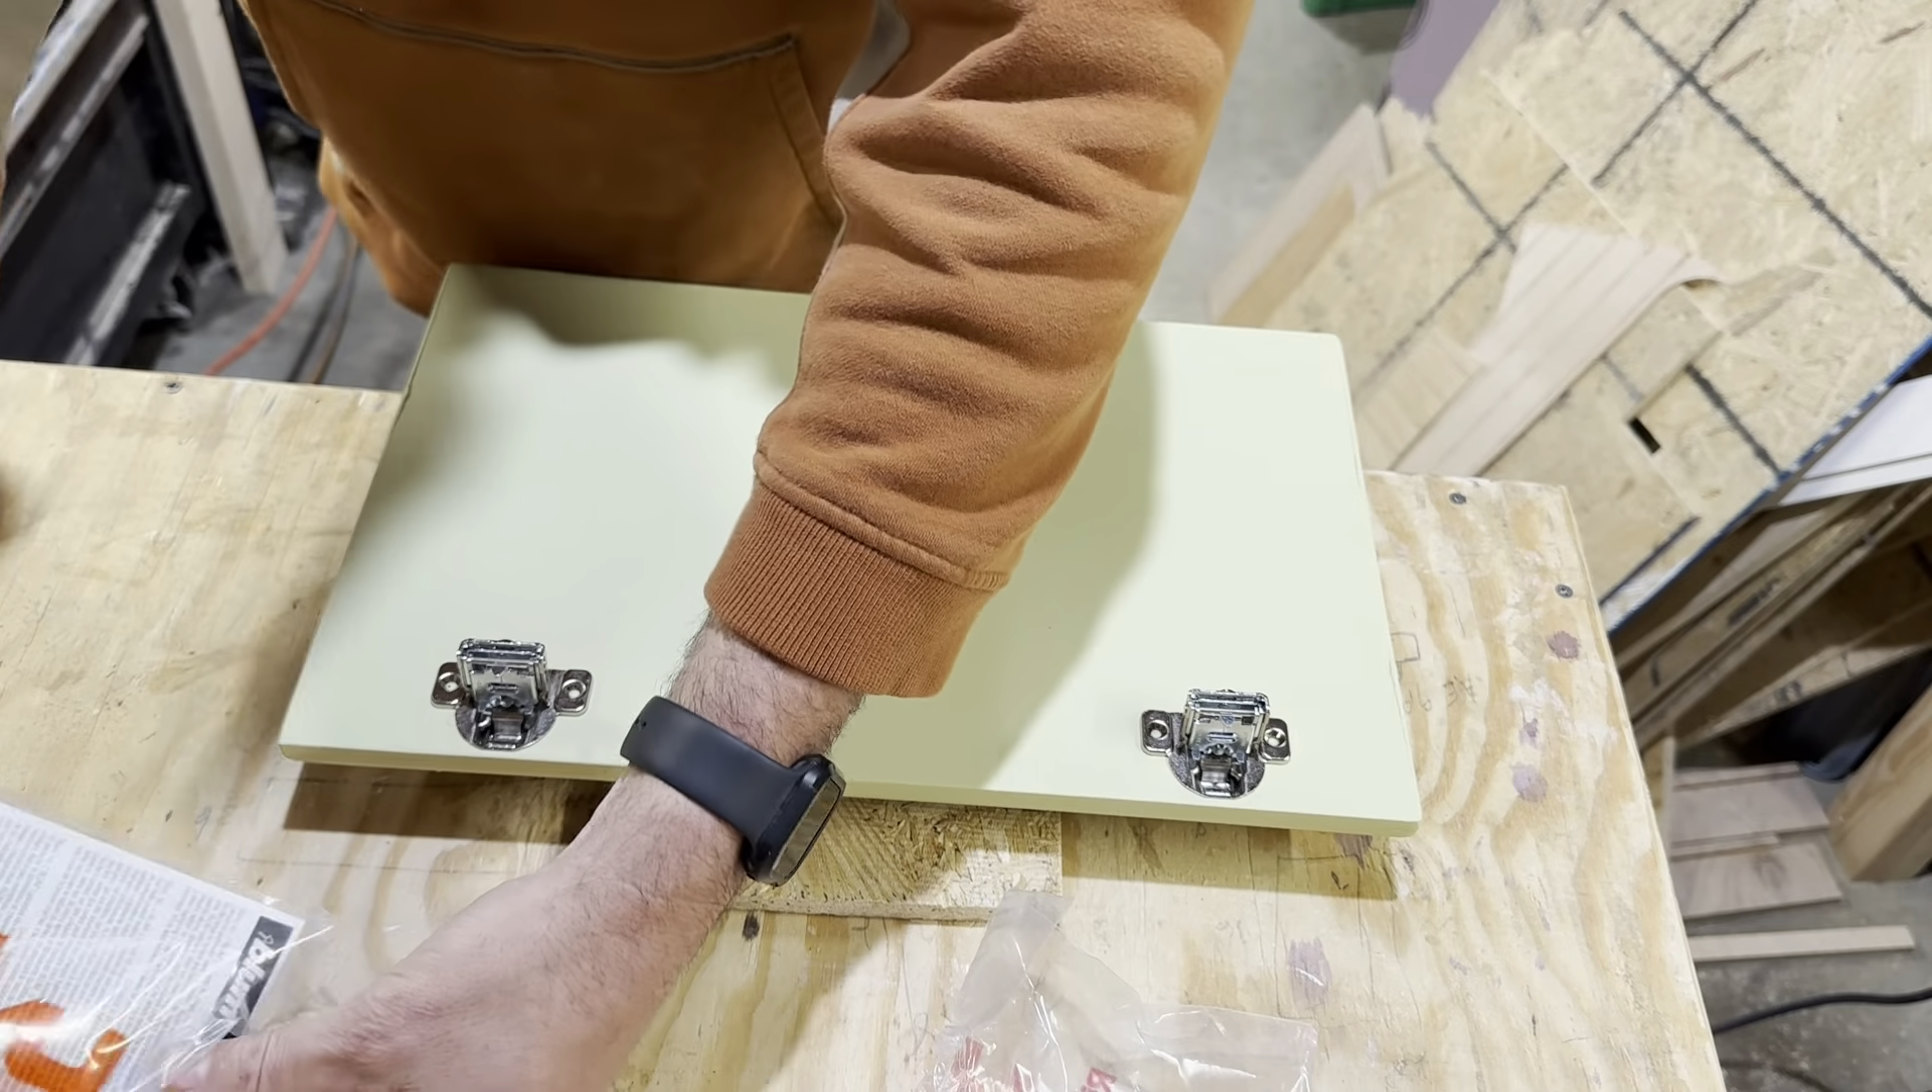You can see the hinges are where they are we just got to put some screws in them.